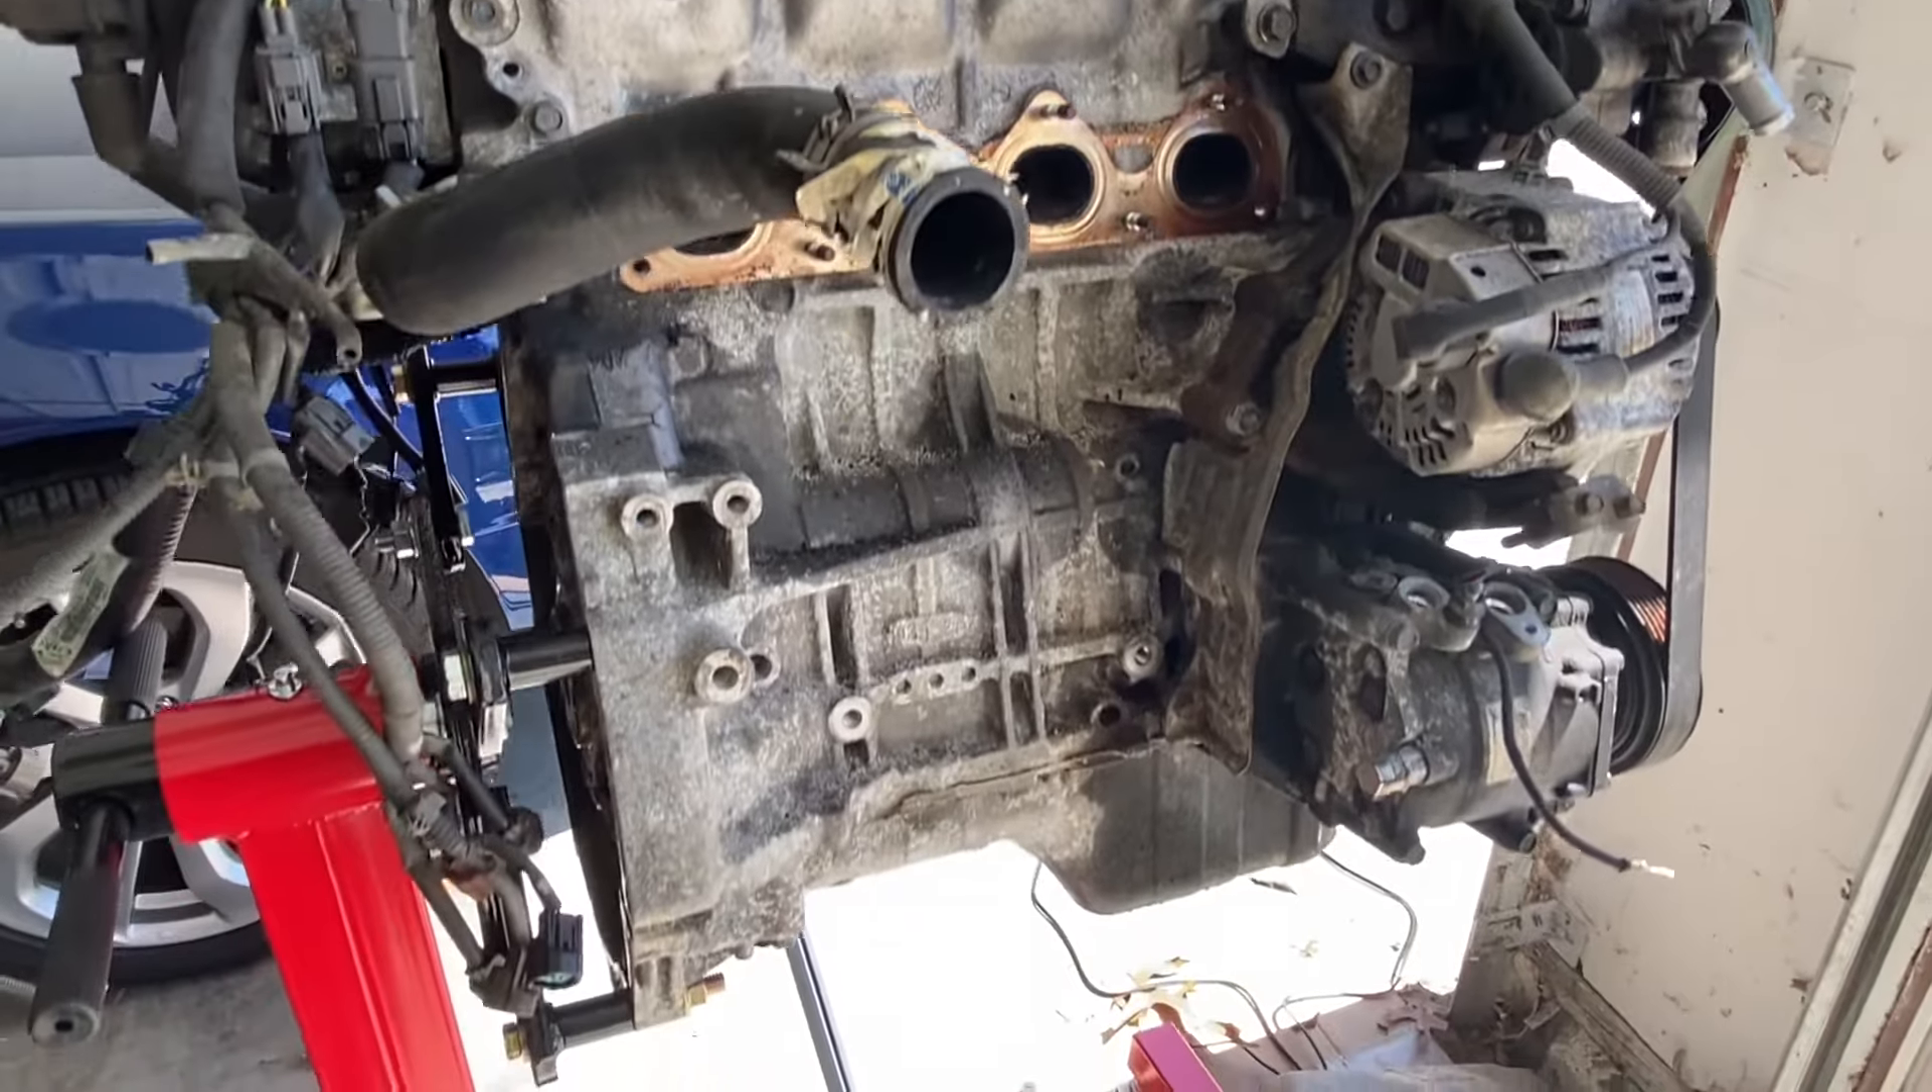But H22 exhaust header is officially off.